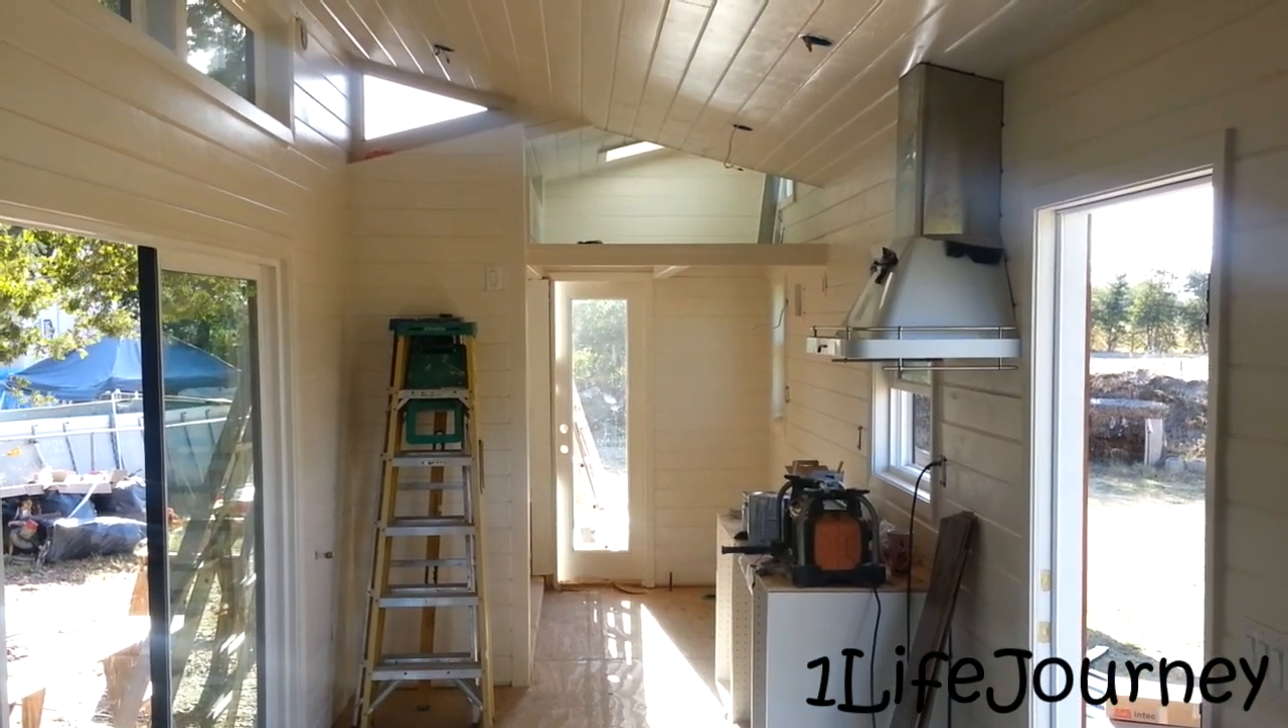You can see over here on the right side we have the range hood installed.